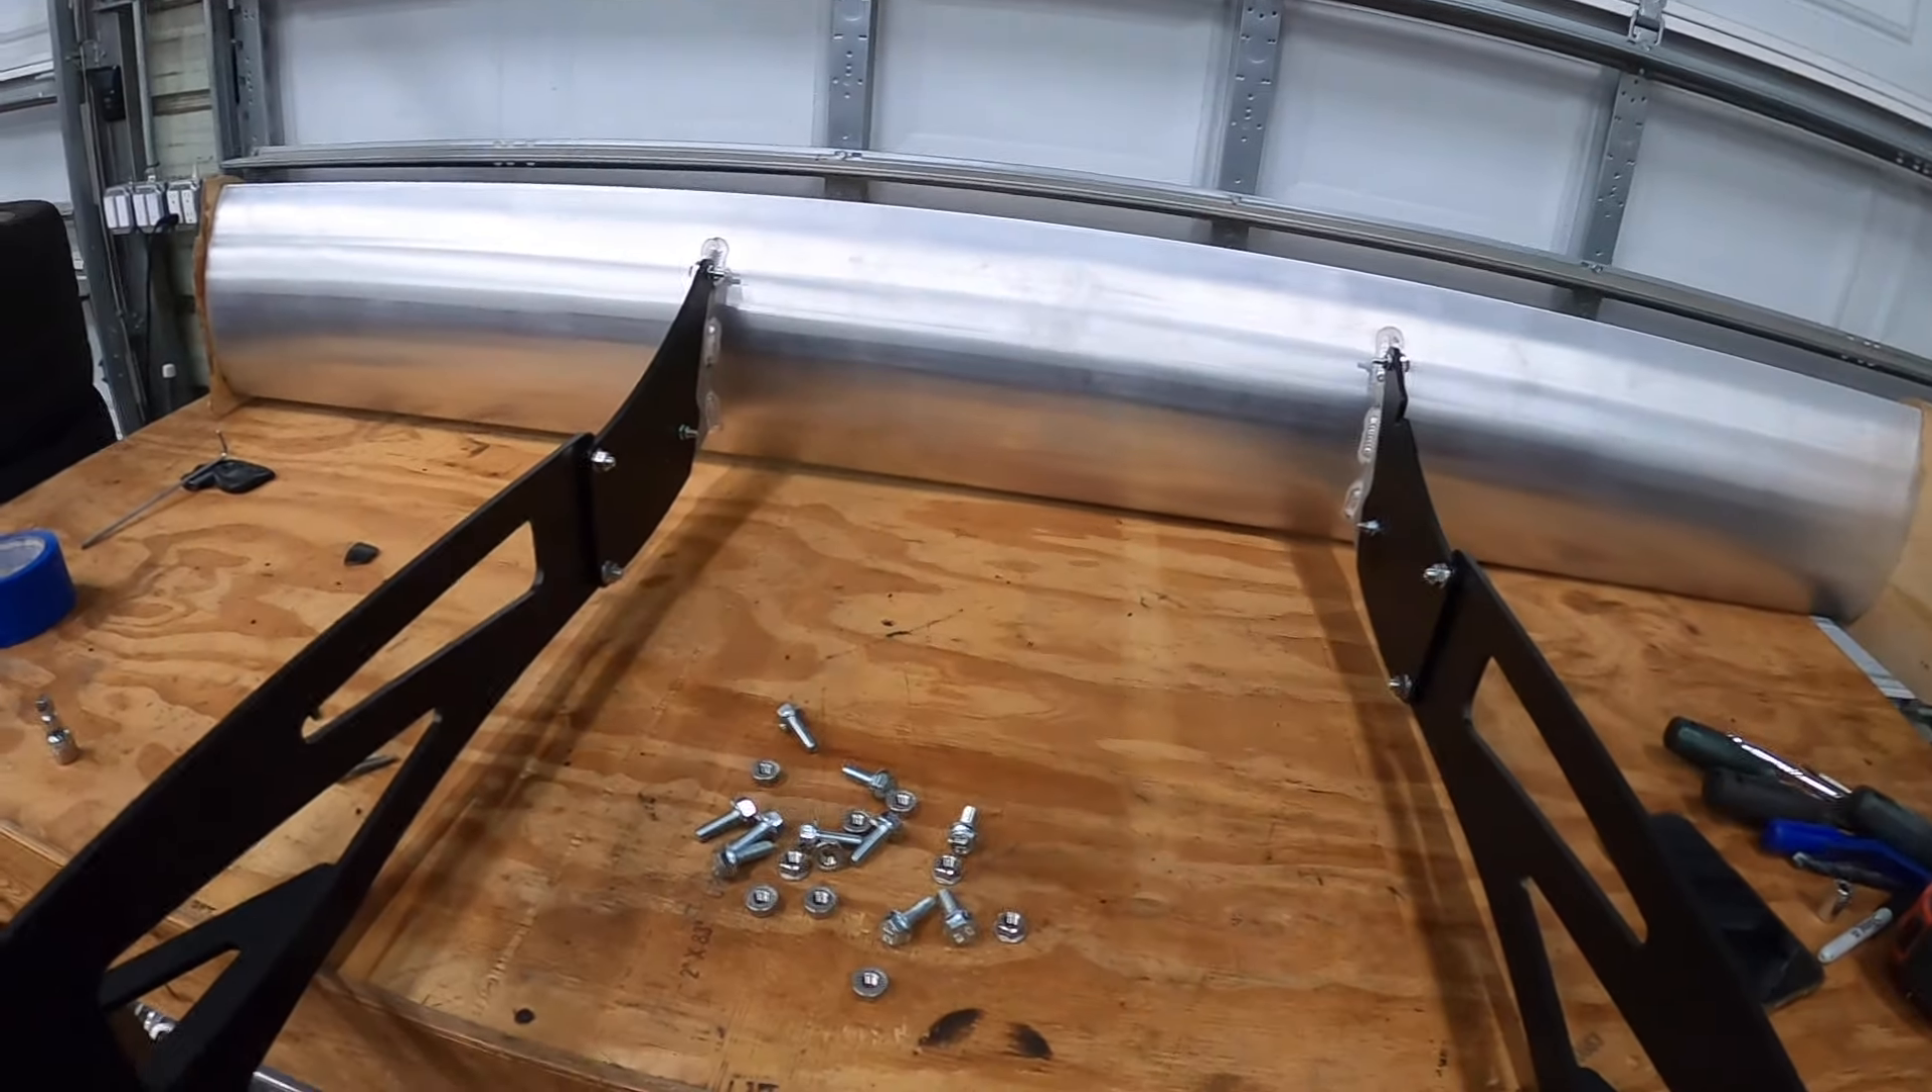What i've gone ahead and done is just quickly assembled the wing at least to the brackets.